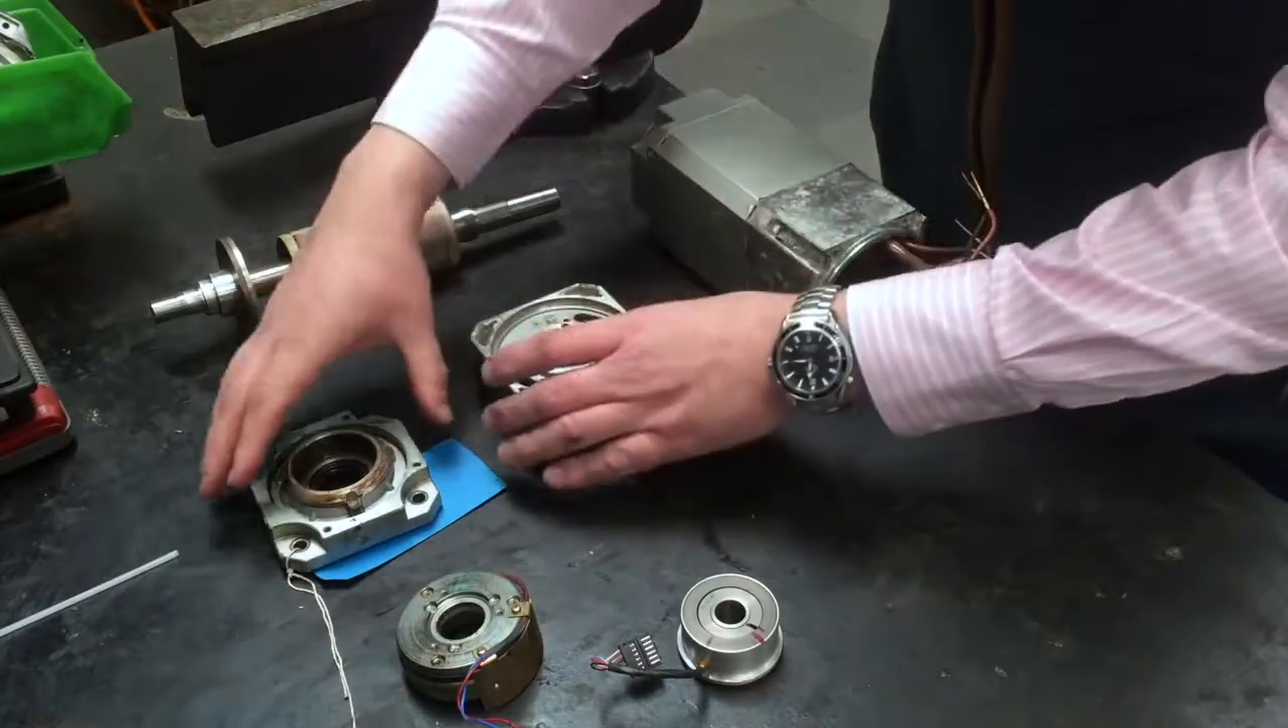As you can see the servomotor has now been stripped down into component parts.